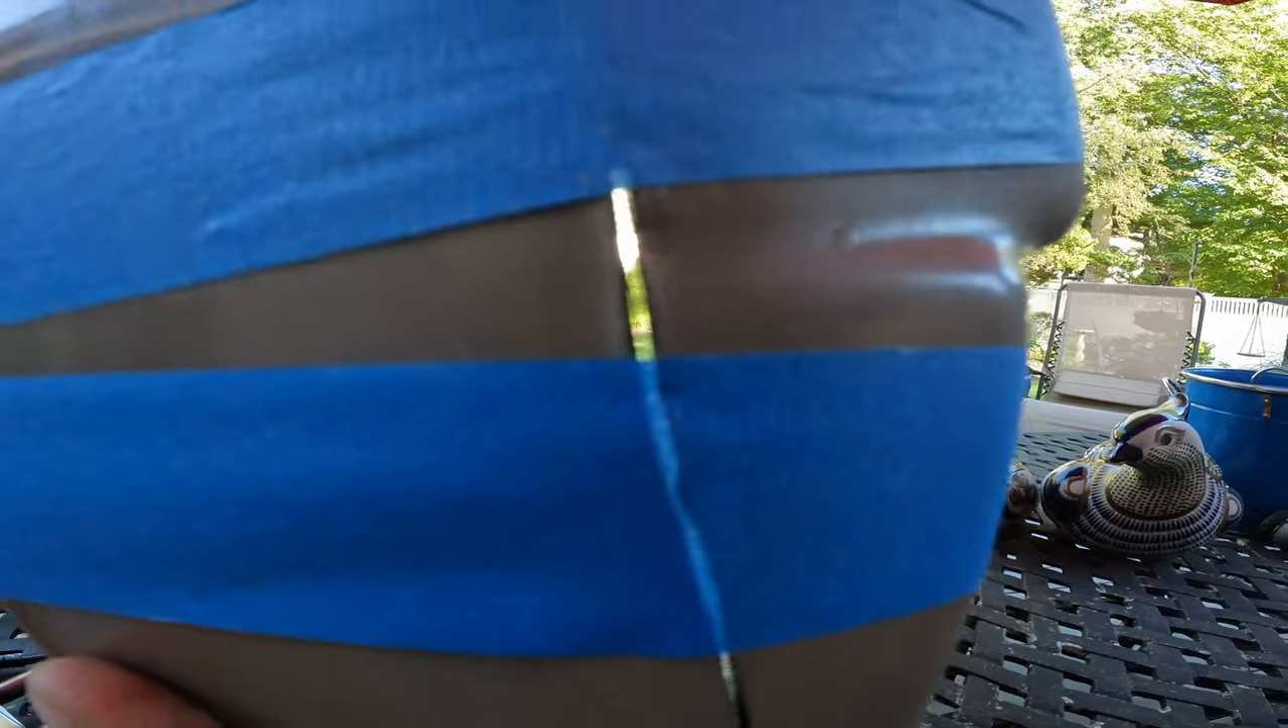You can see through this gap.